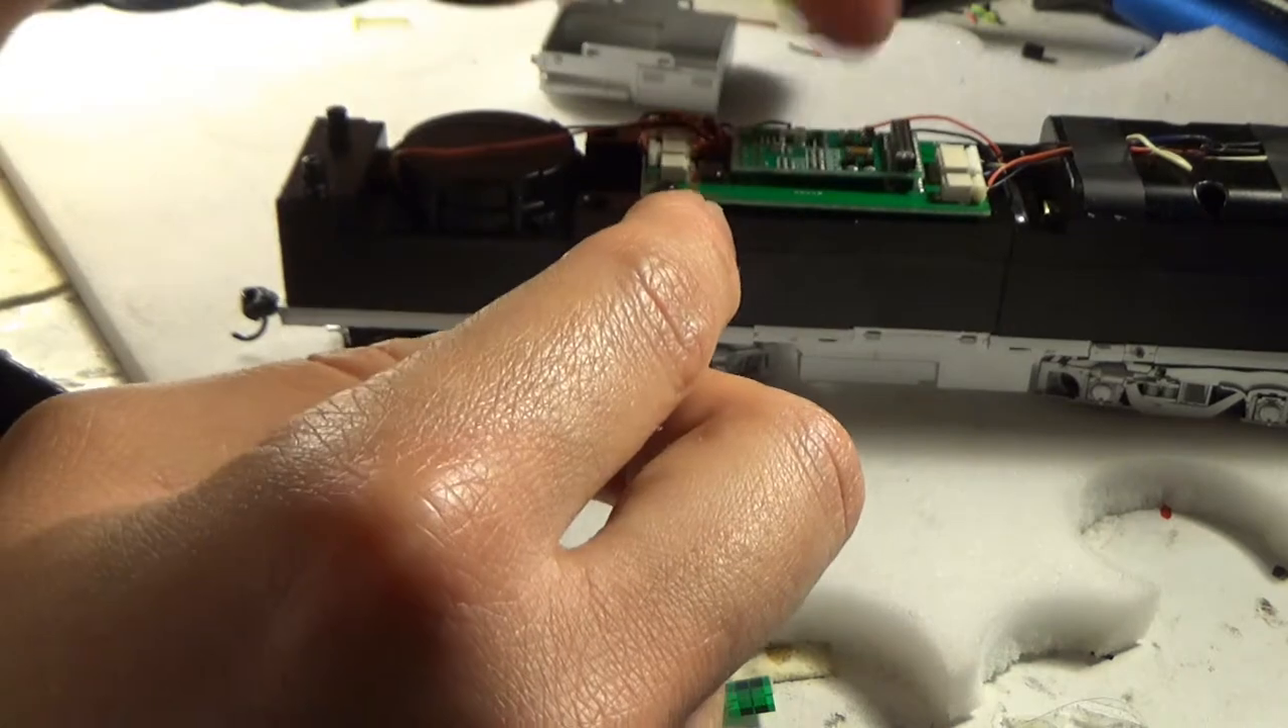And with the shell finally free and clear, we can take a good look at the locomotive itself internally.